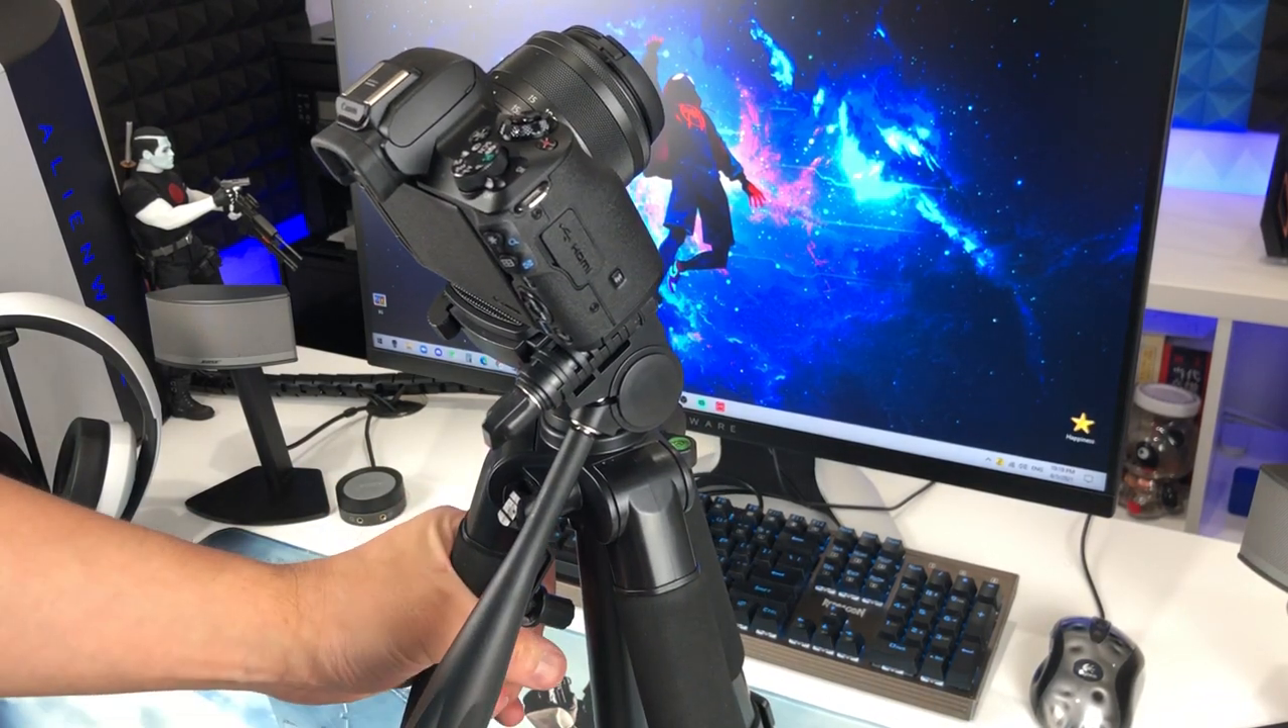Now the camera is in place, dude.